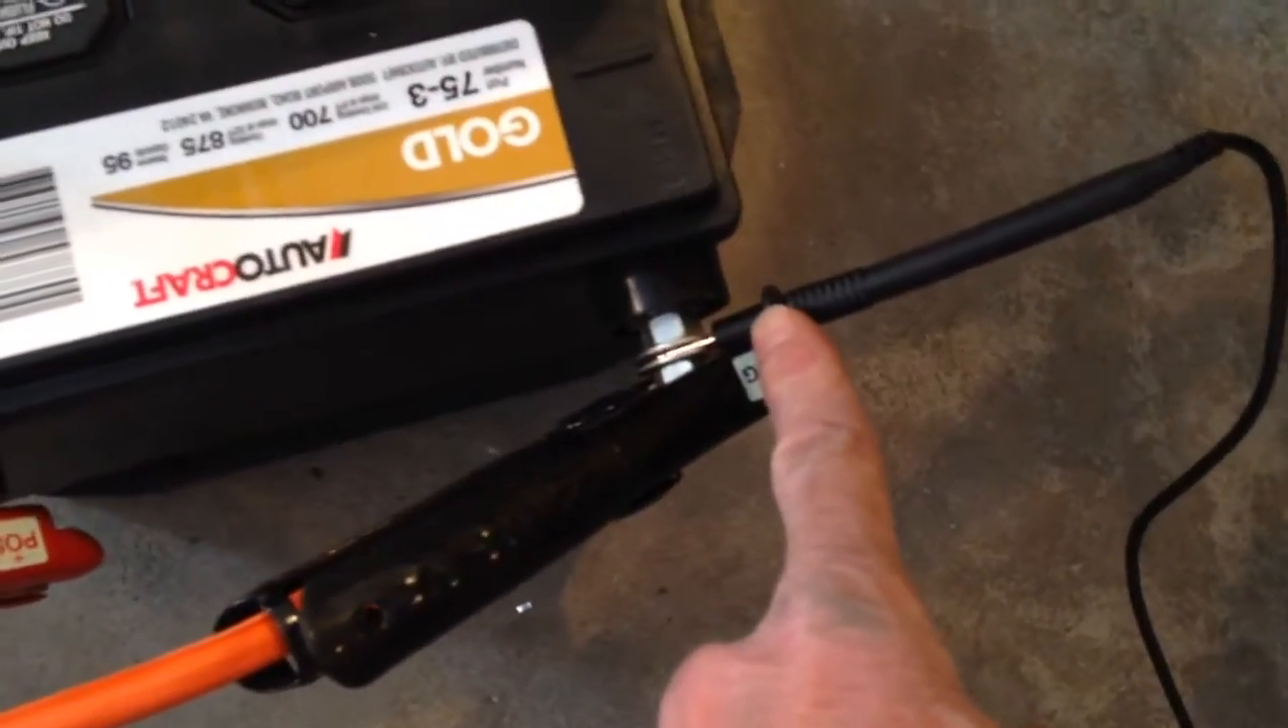We've got the negative jumper cable connected up to the negative terminal of the battery.